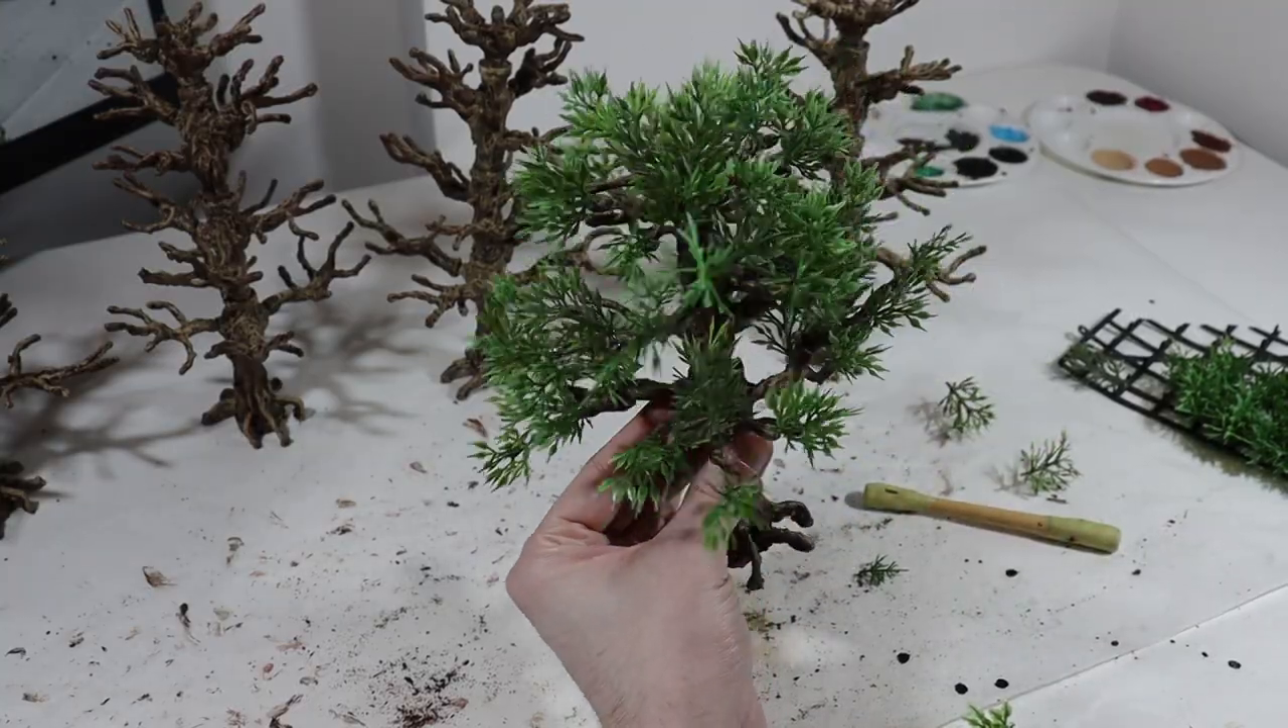Here's what a standard tree looks like once all of the foliage is added.